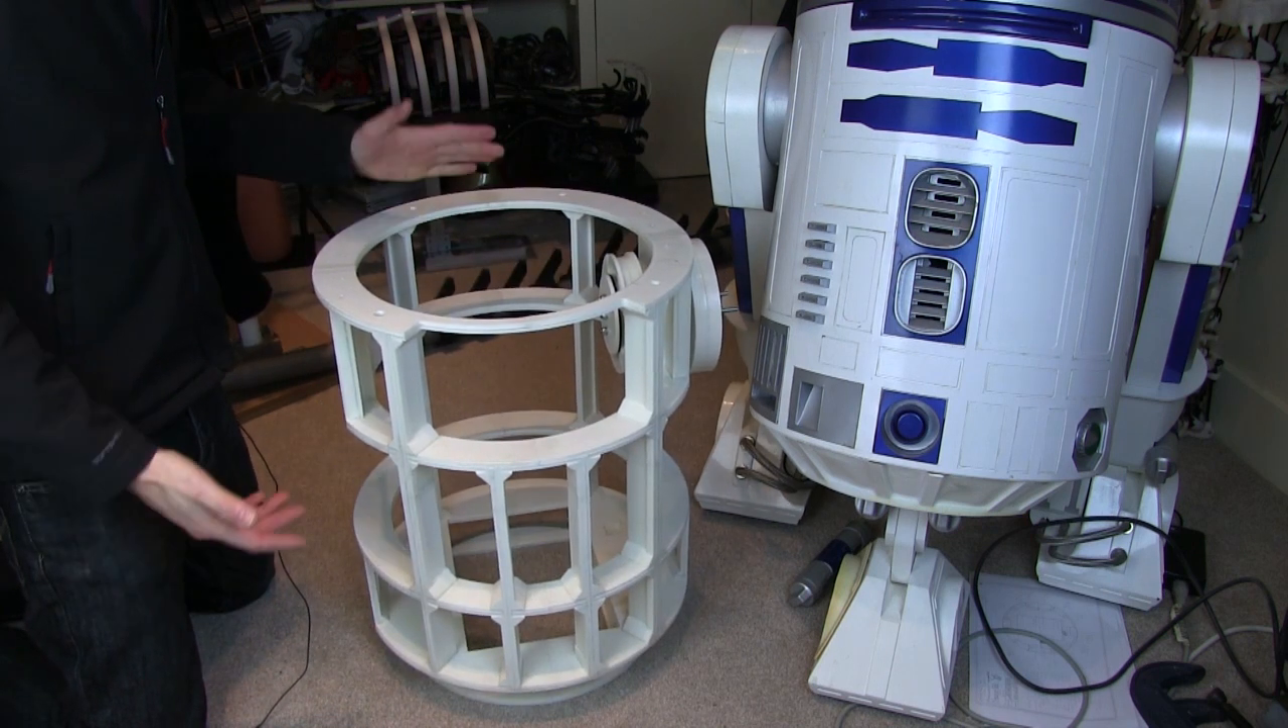I've now attached my top ring.